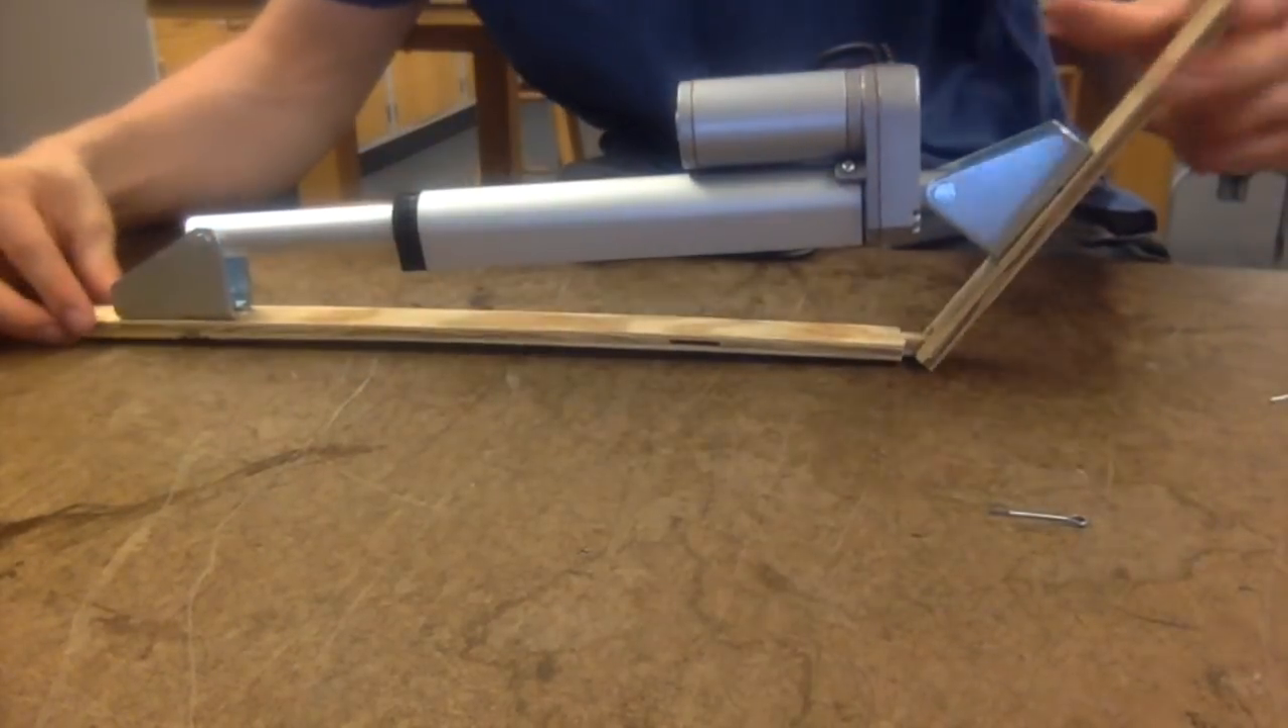This is what the construction looks like after attaching the actuator onto the arm.